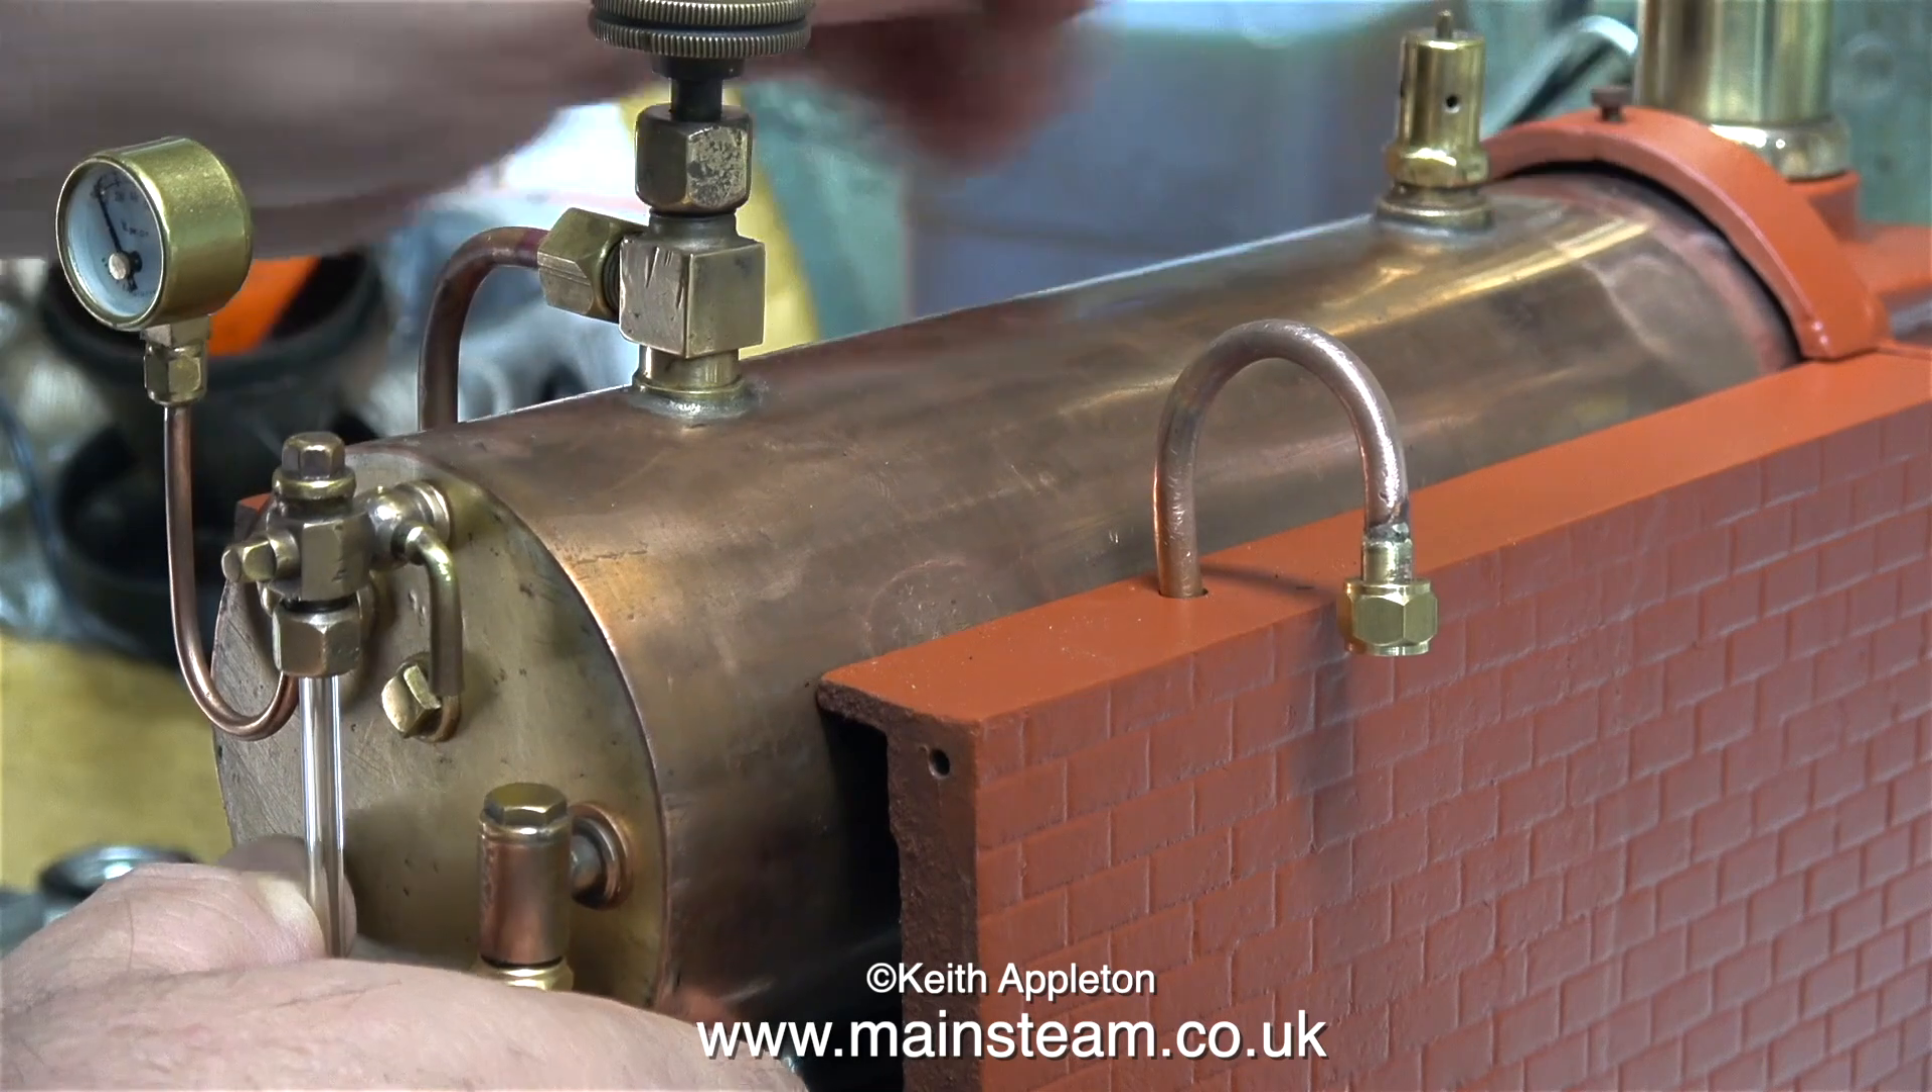Here's a view after I silver soldered the union cone on the end of the pipe and as you can see the nut is in place and it's bent to the correct angle.